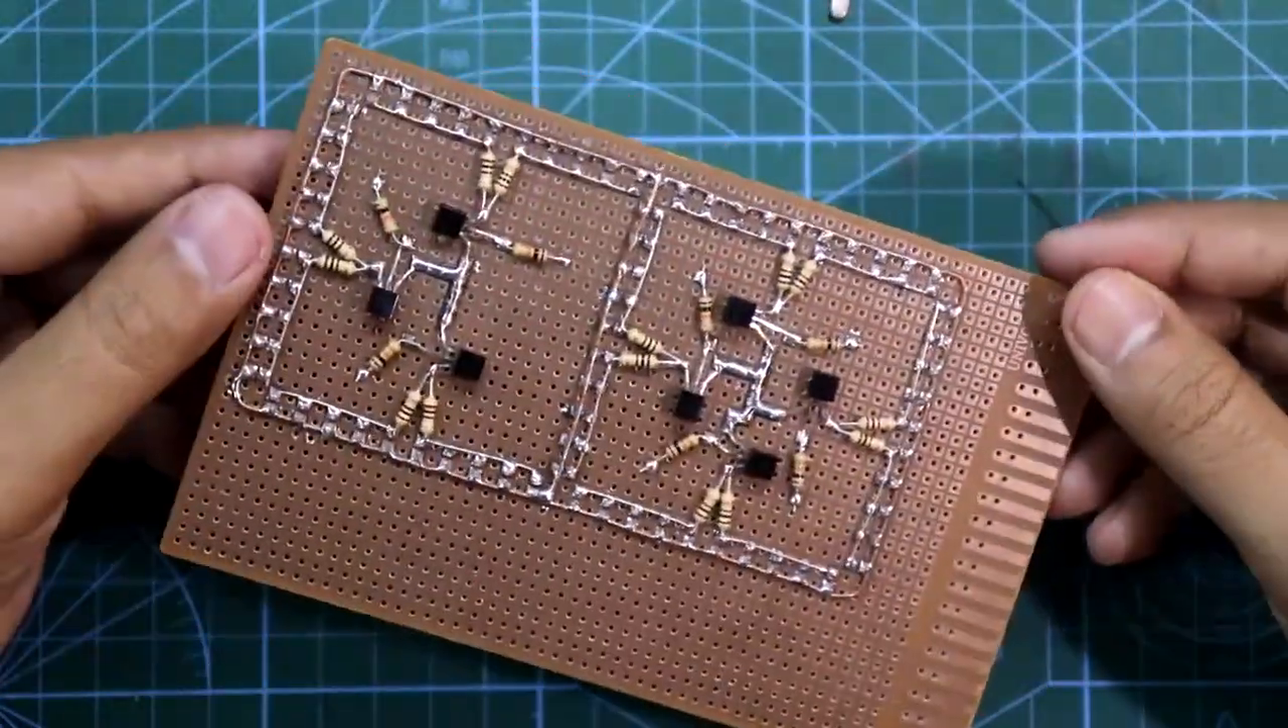So this is how I have completed all the soldering.